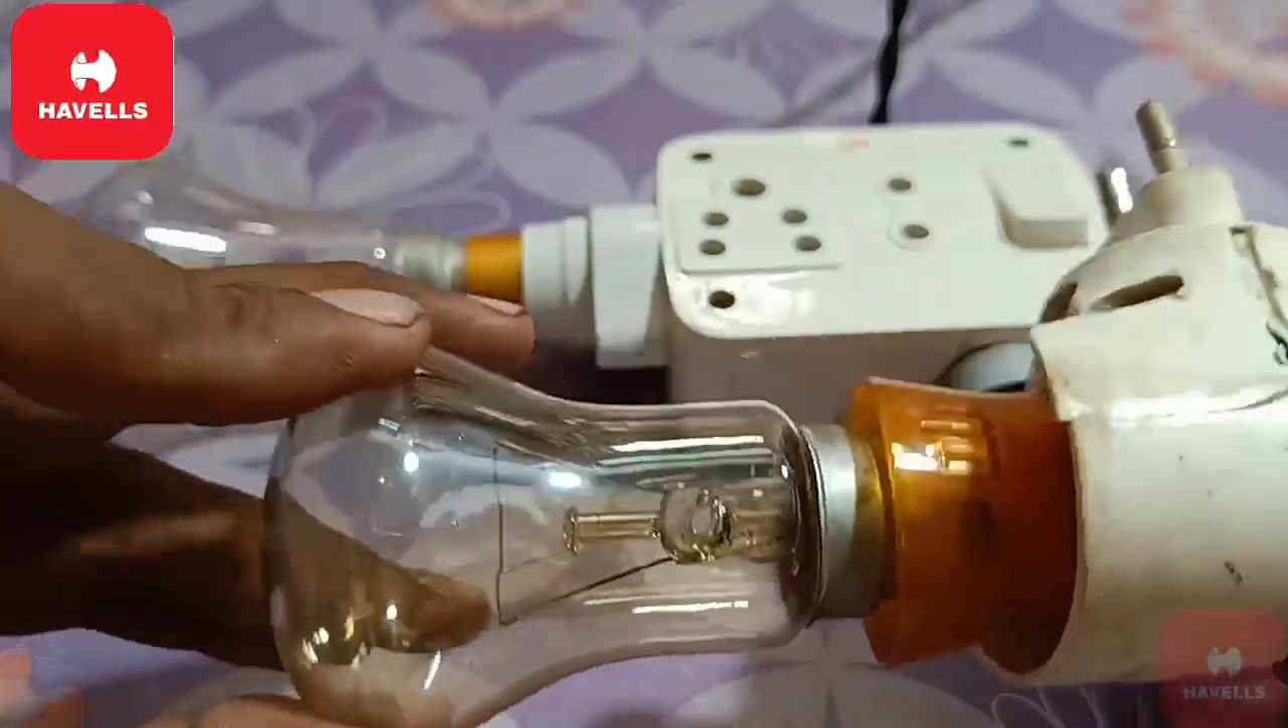अब देखिए हमारे दो बल्ब लग गए।